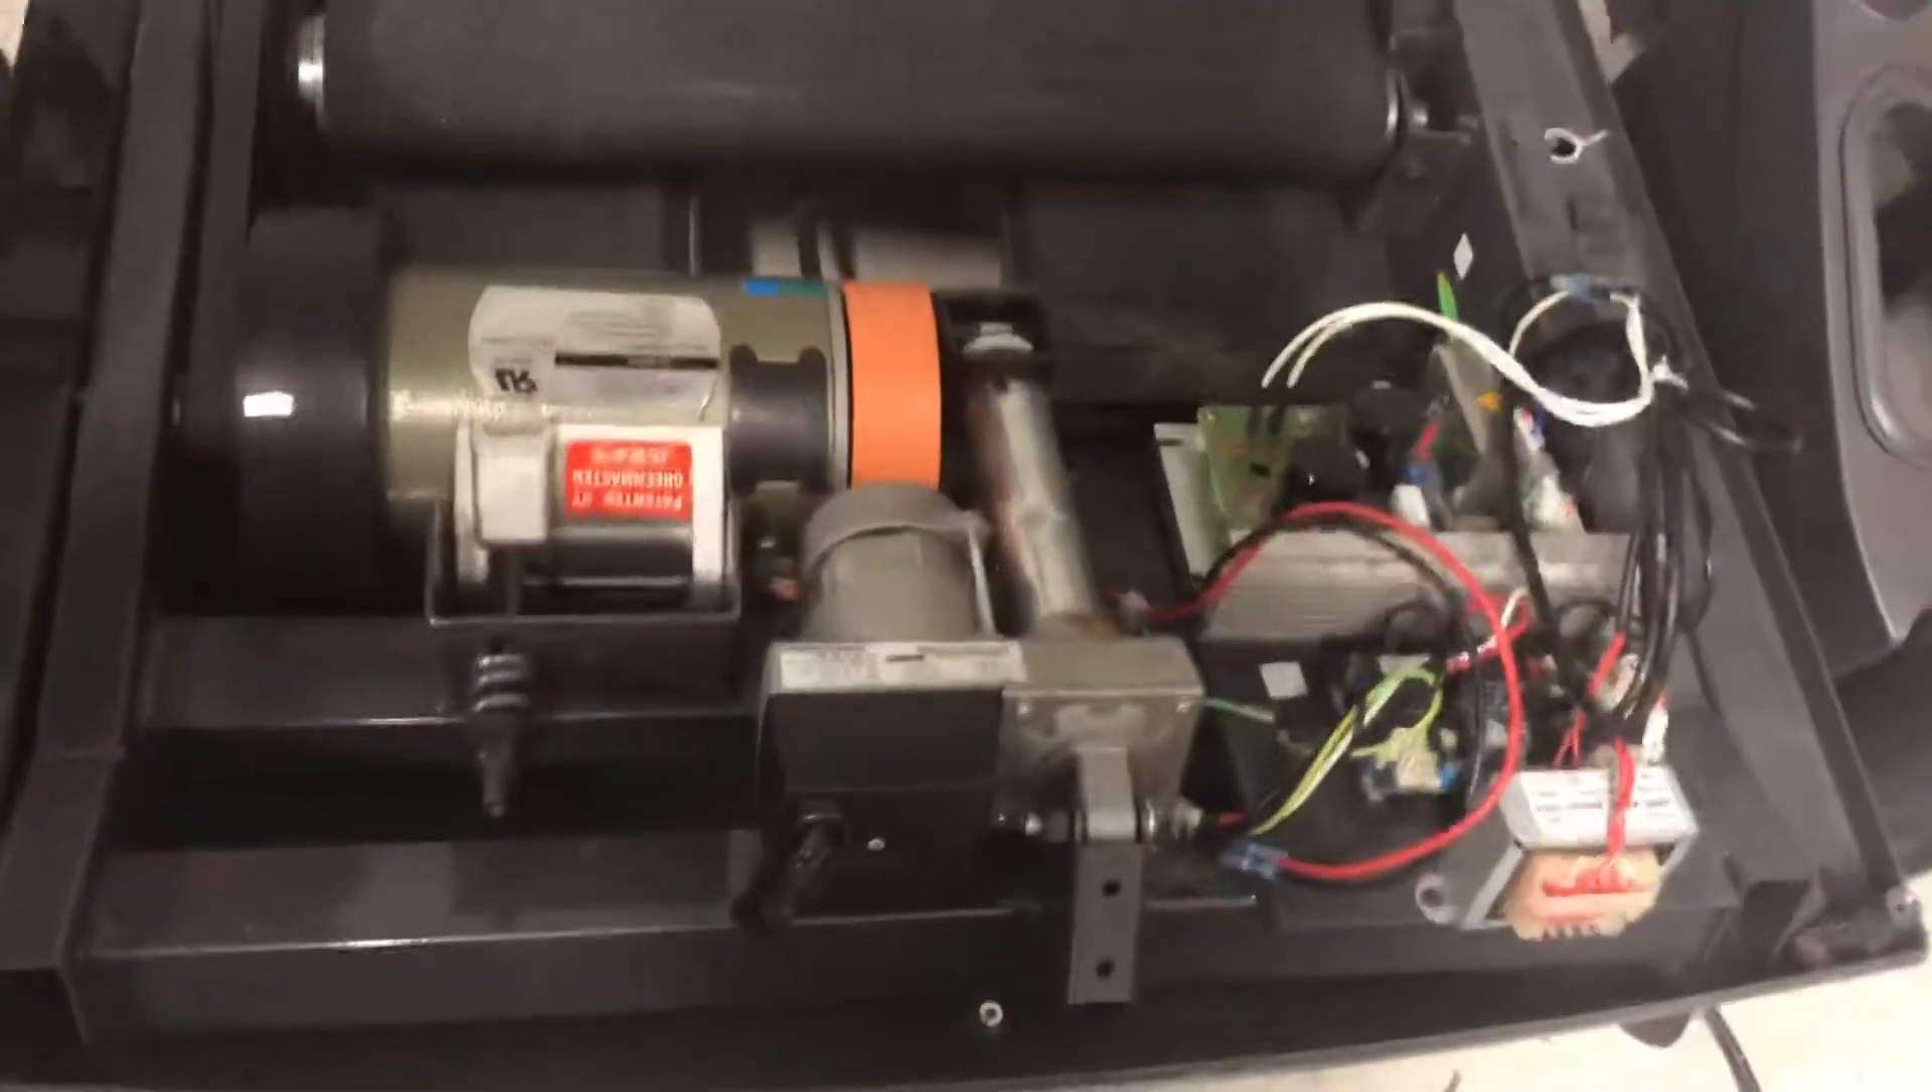And I went ahead and taken the front cover off here exposing the motor and the control board here.